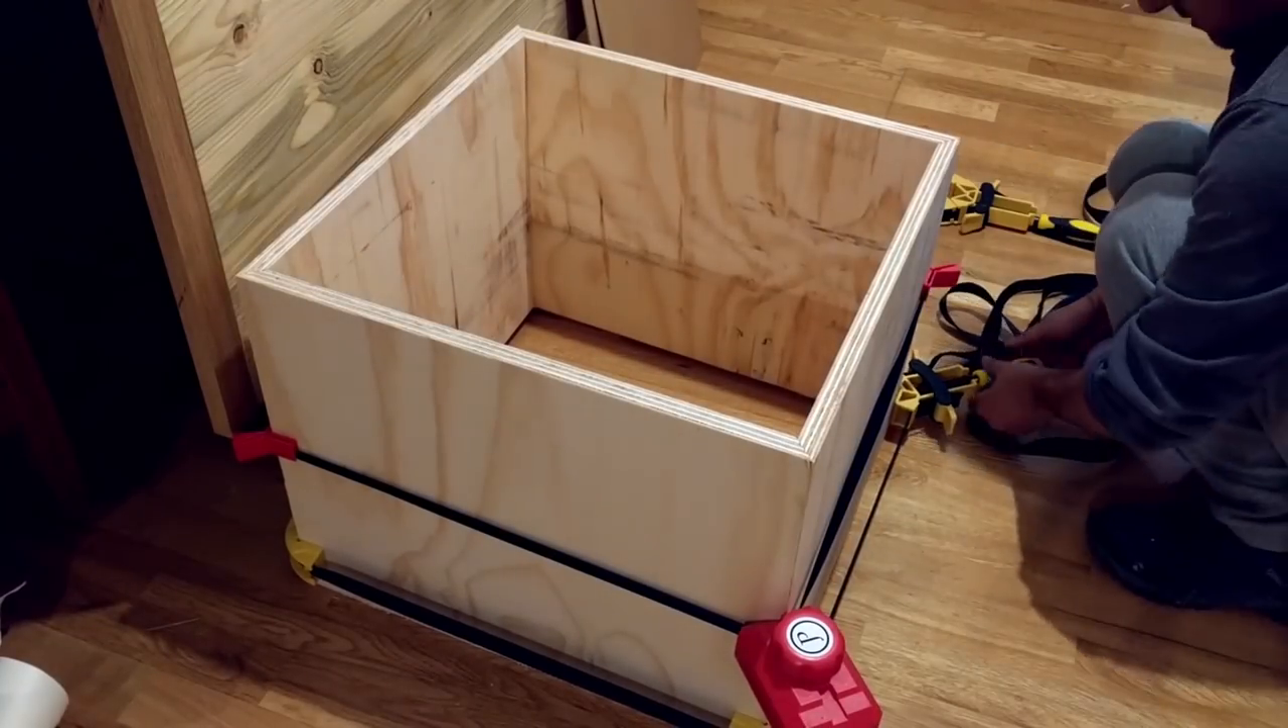He glued up the four pieces for the main unit and used strap clamps to apply pressure, leaving them for a day for the glue to dry.